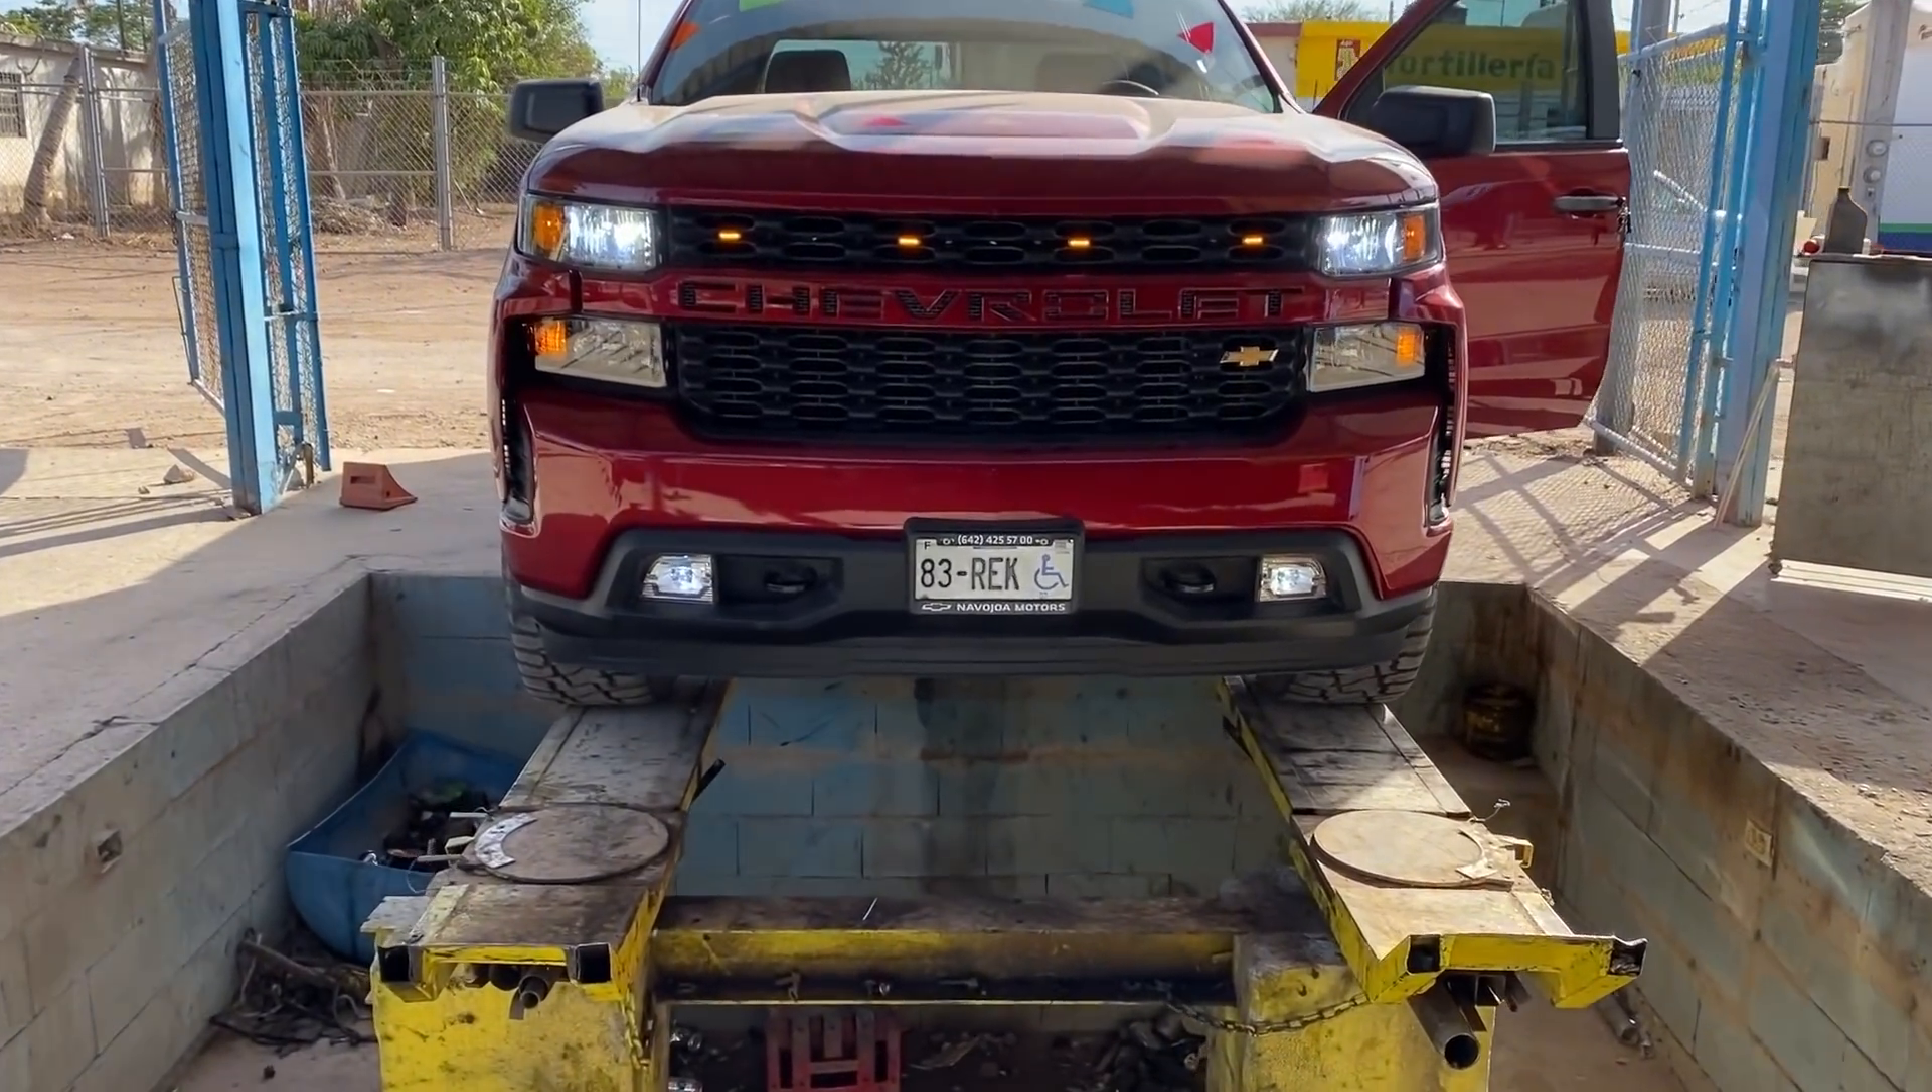Aquí ya acabo de instalar todo la parrilla todos los plásticos que le hacían falta.